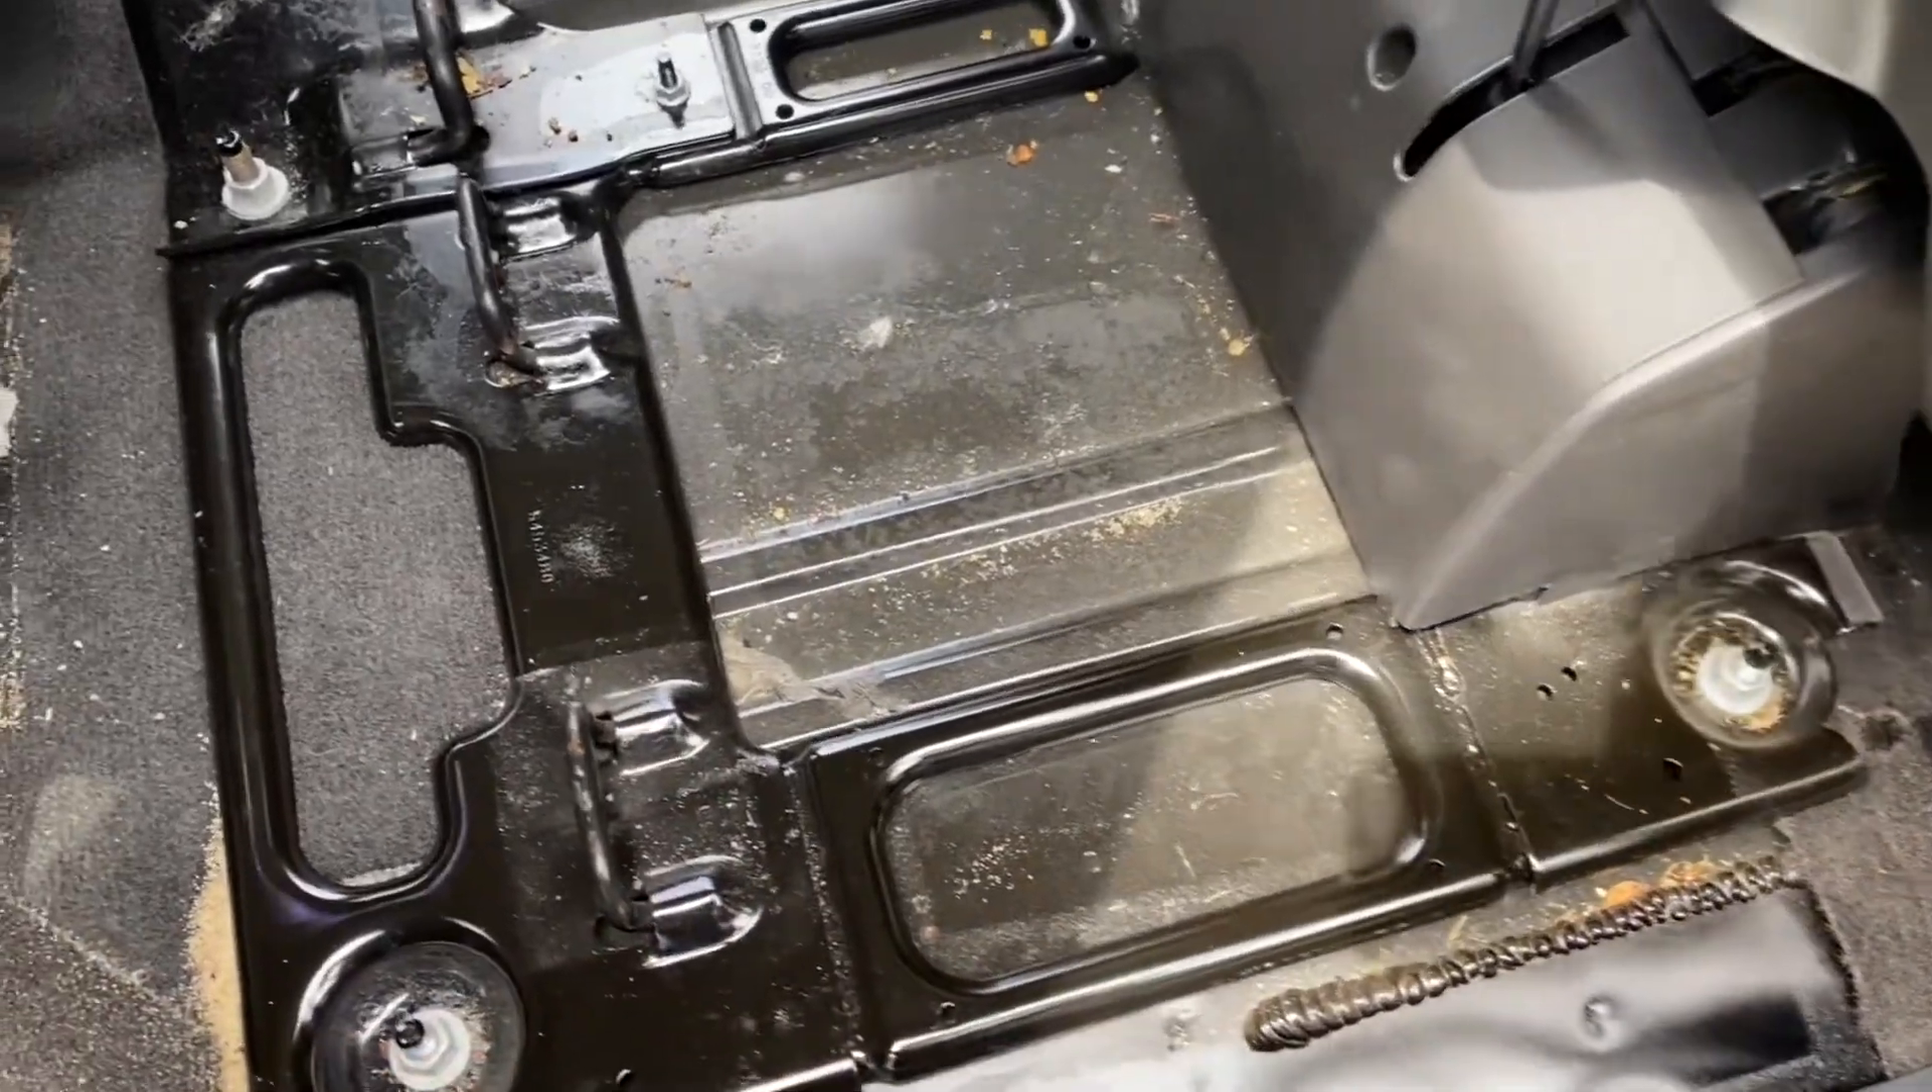I got the carpet out got everything all the hardware exposed.